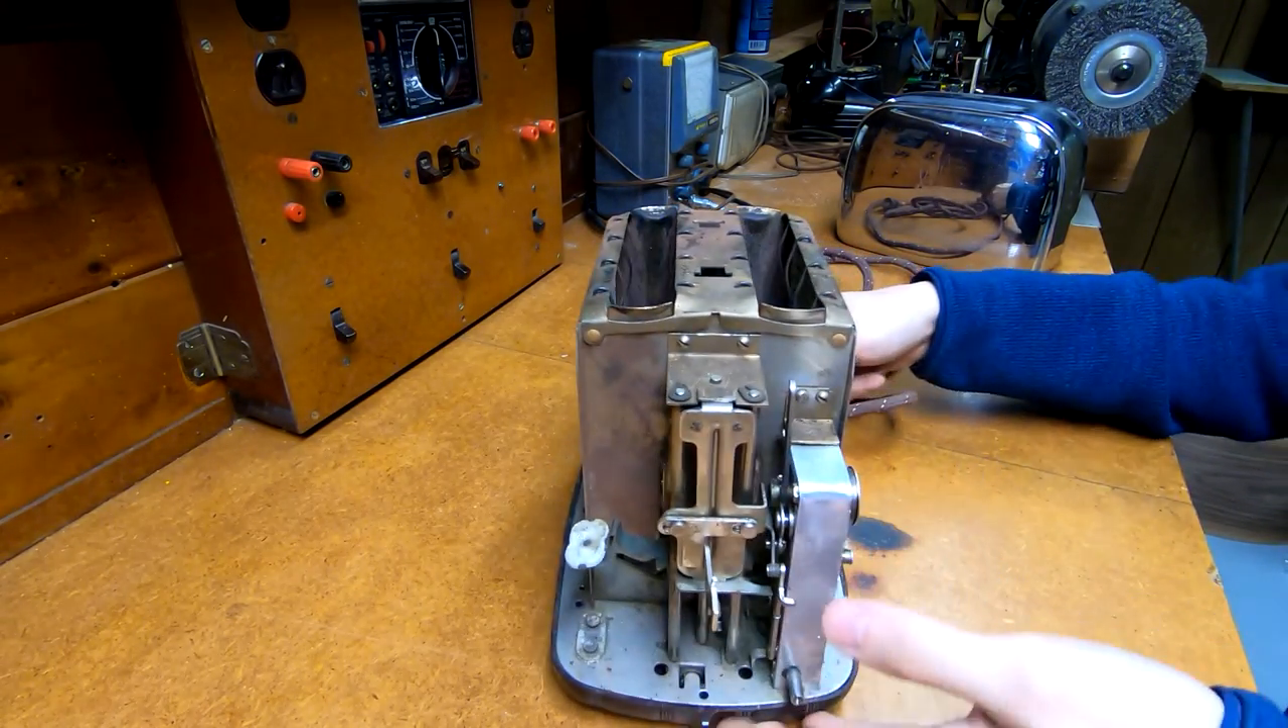So I got the housing off.